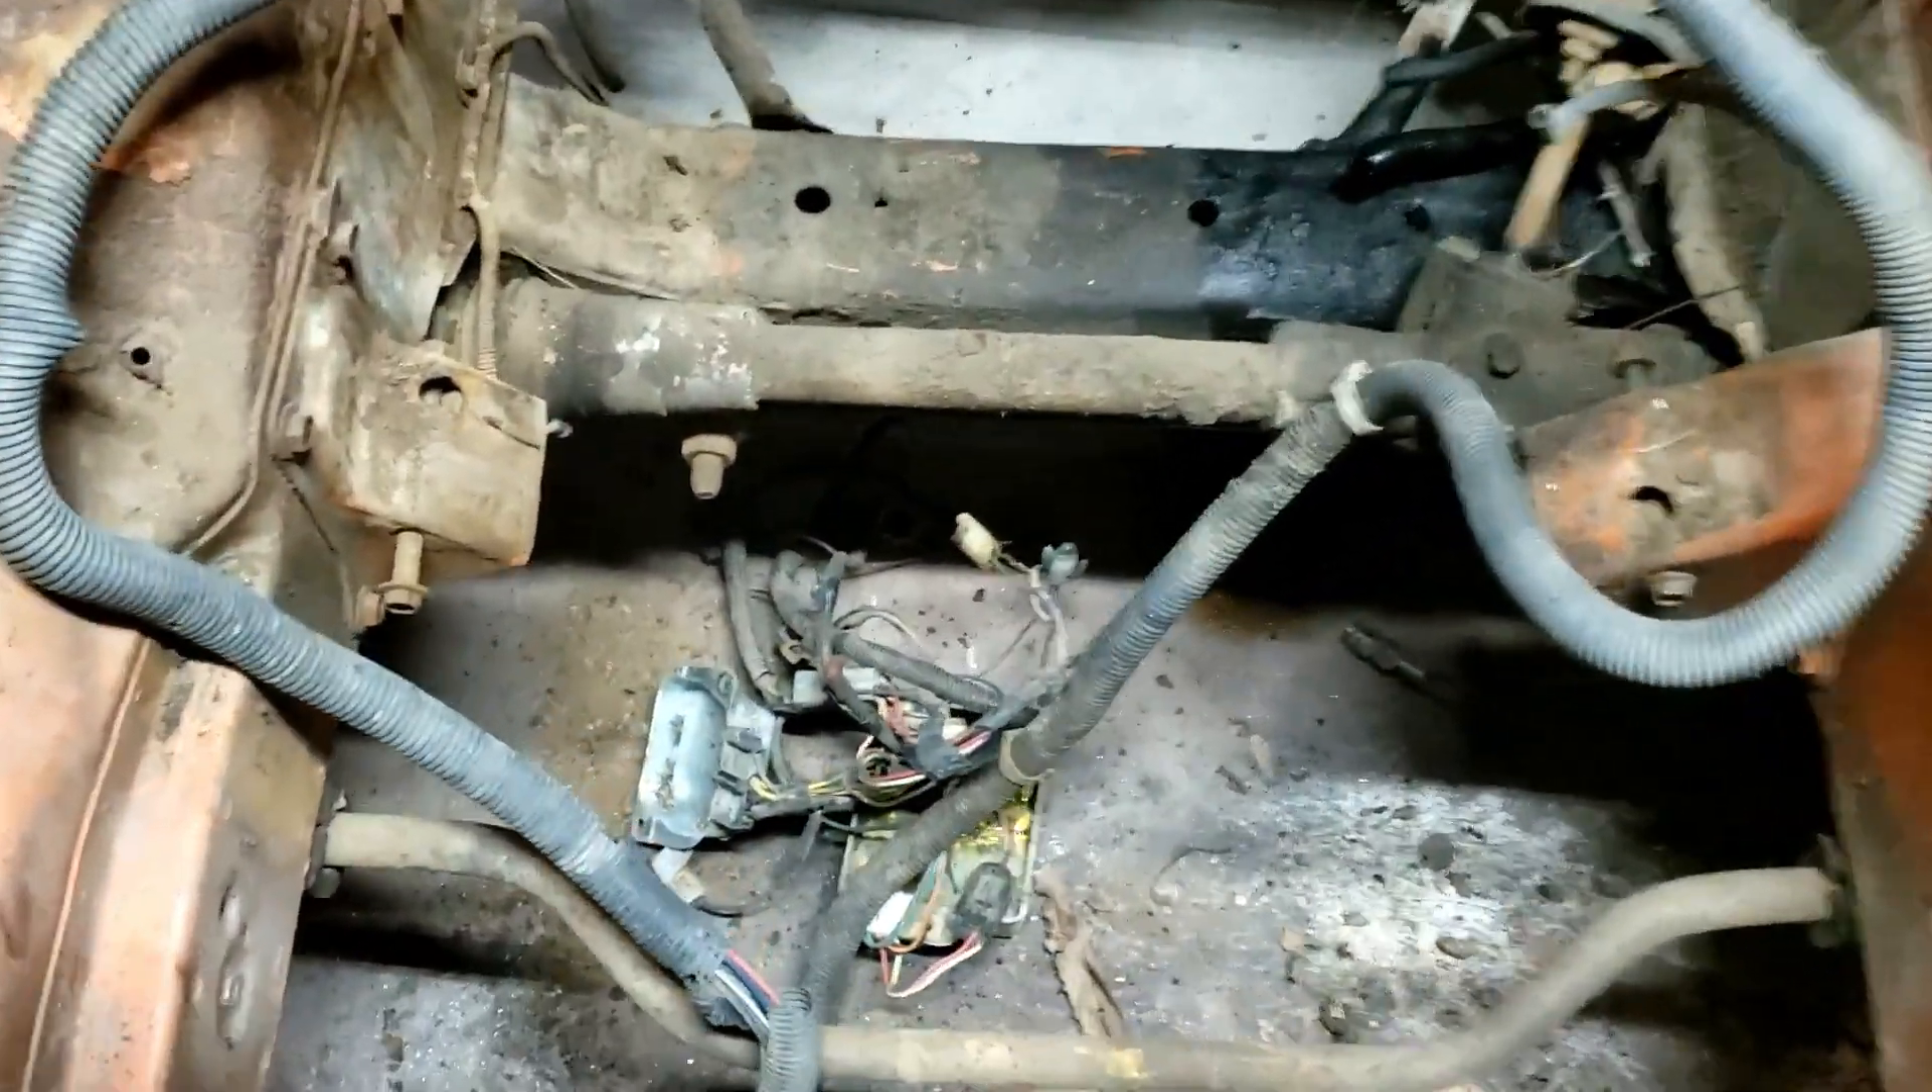Like you saw we got the engine pulled out i've started pulling some of the uh wiring harness out here.